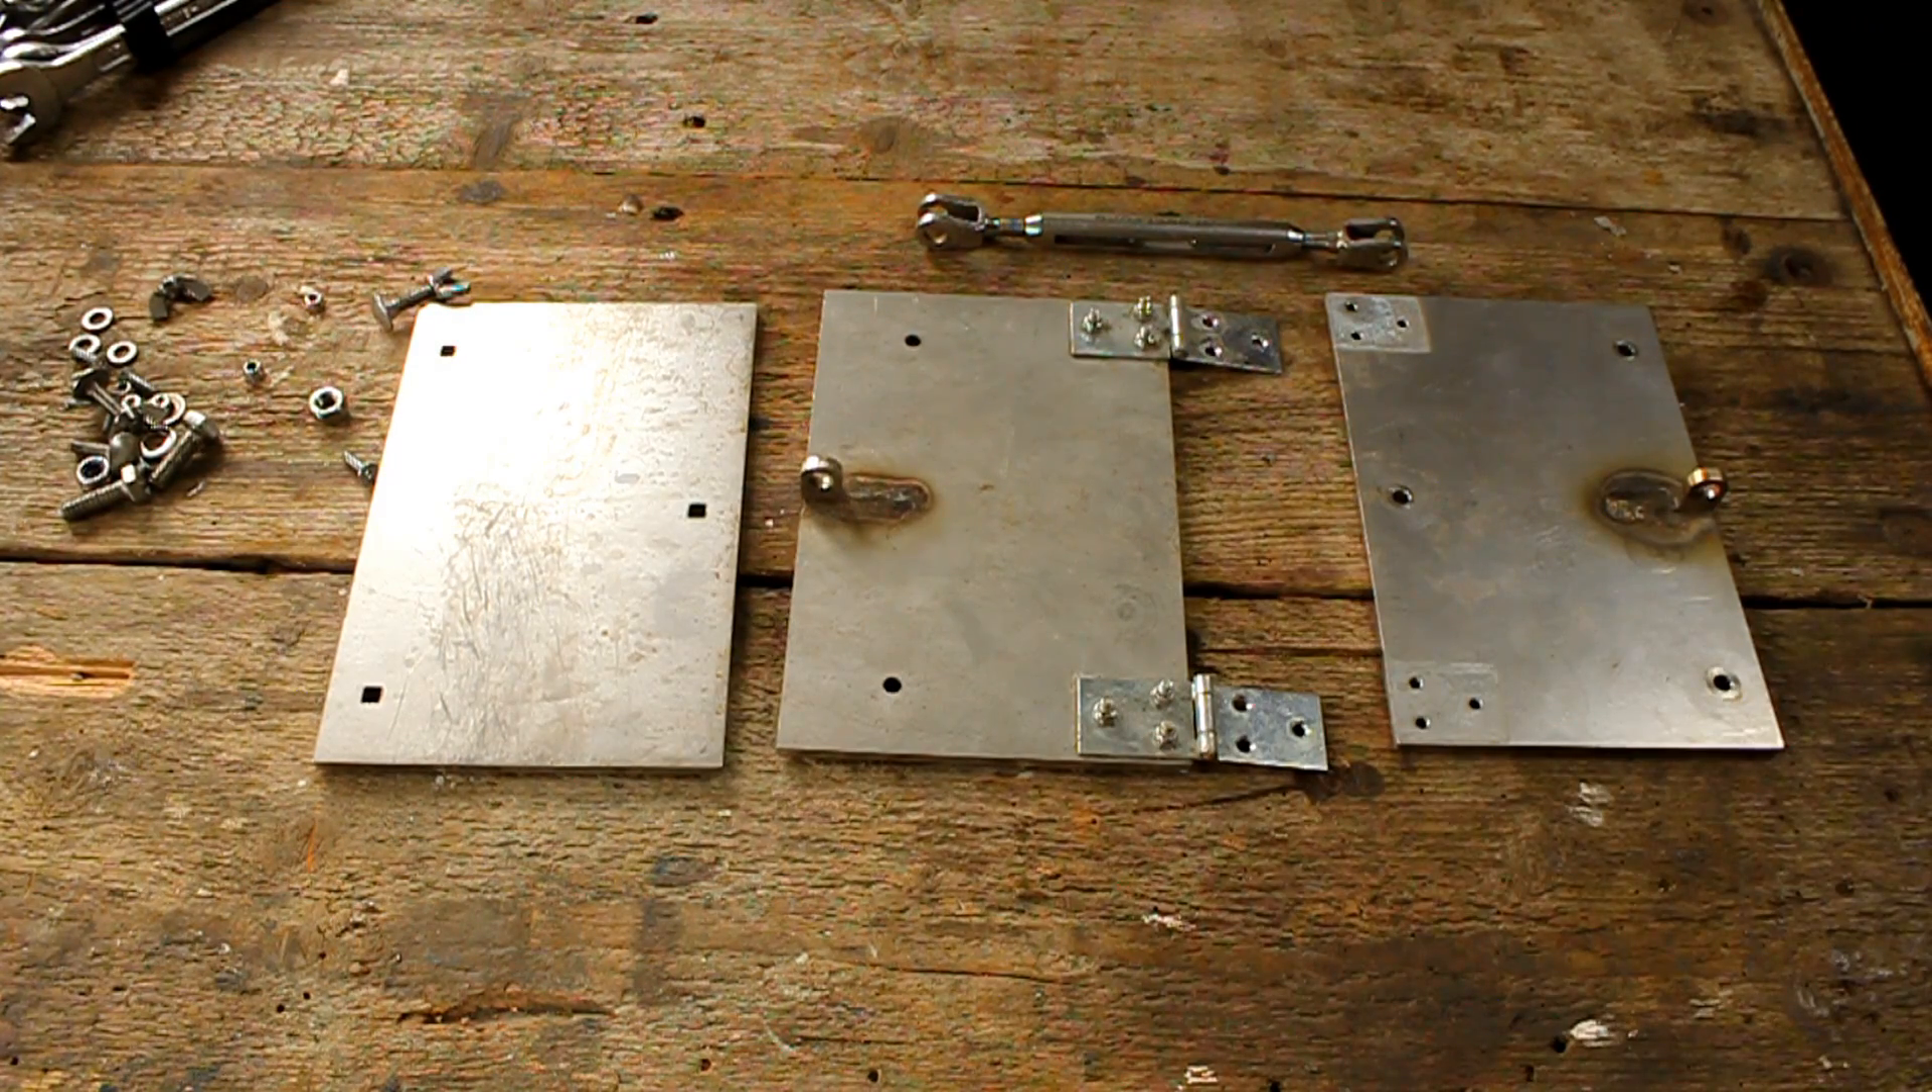So on one side I left the hinge on it and now I'm gonna attach the other side and it's really really simple.